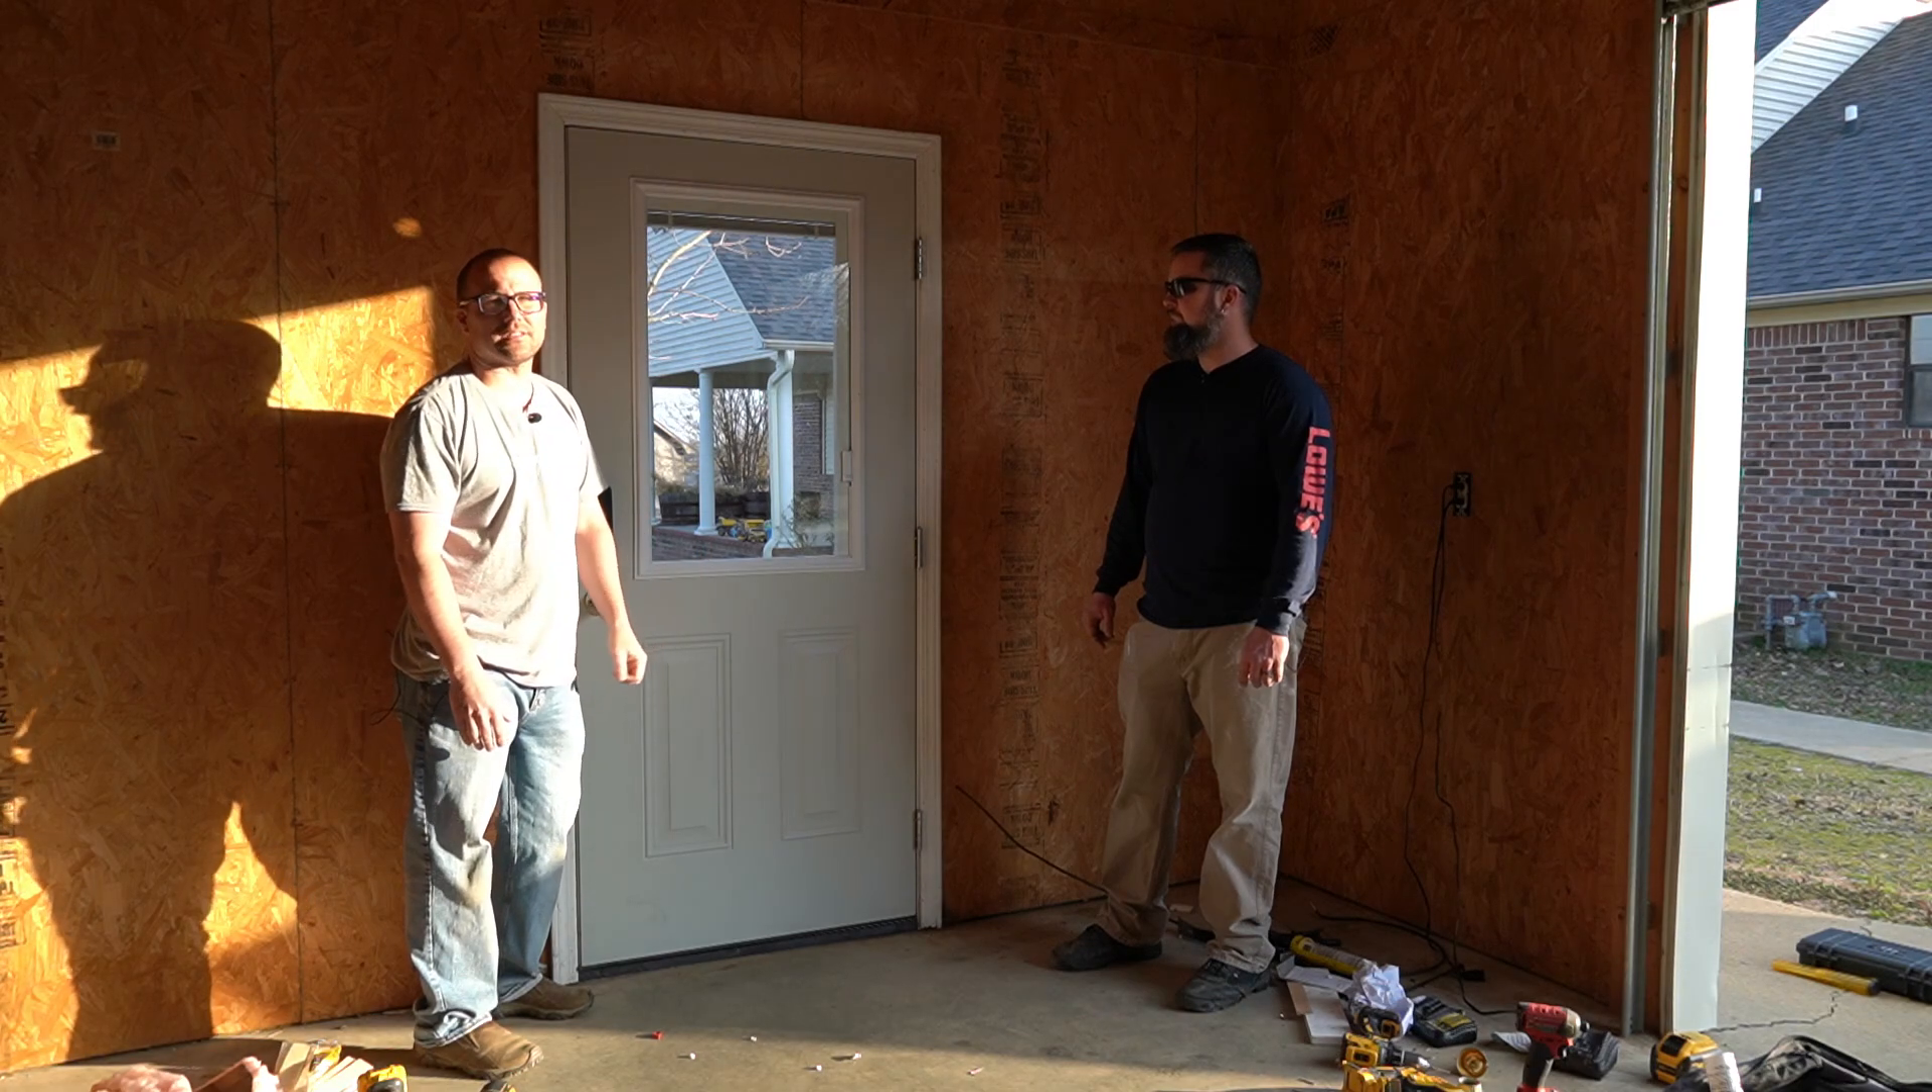We got the door installed.